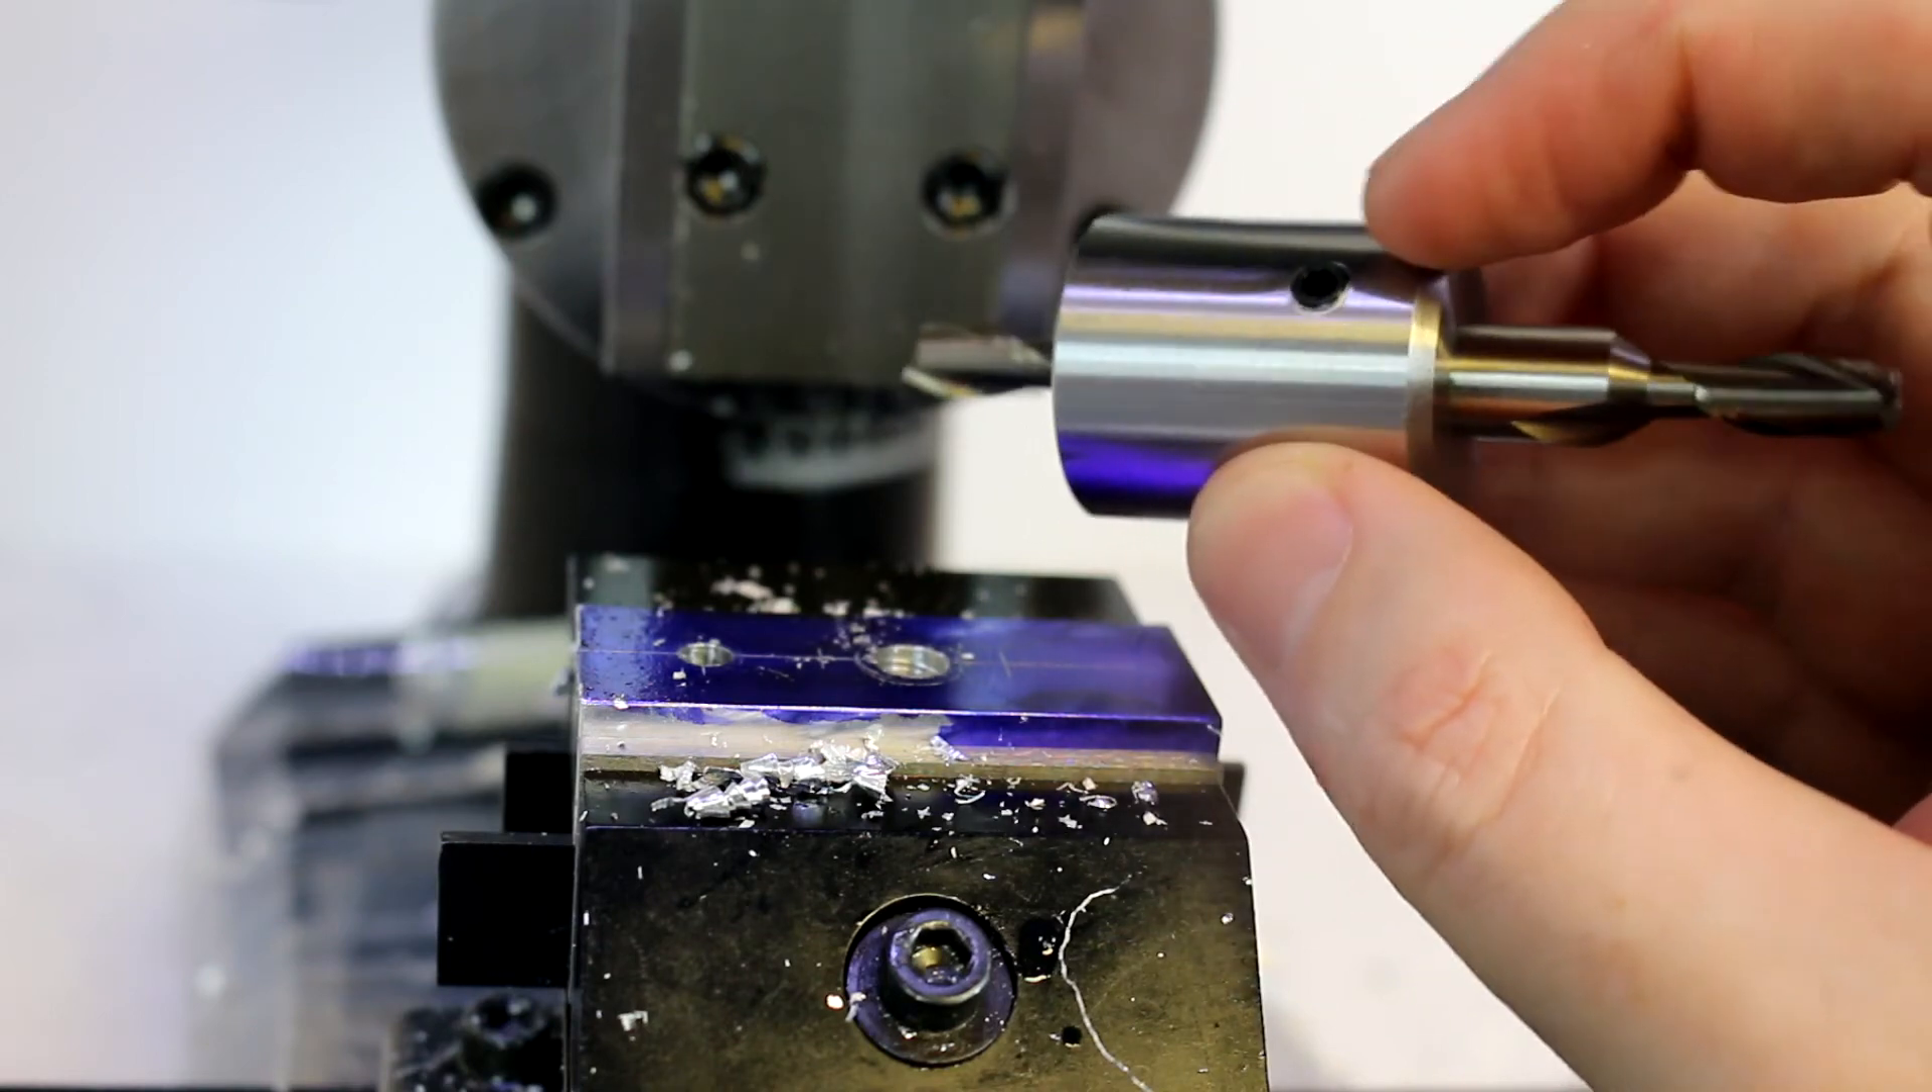So I've taken our 3 8 inch diameter end mill holder, and I've chucked up a 2 flute double-ended quarter inch diameter end mill.